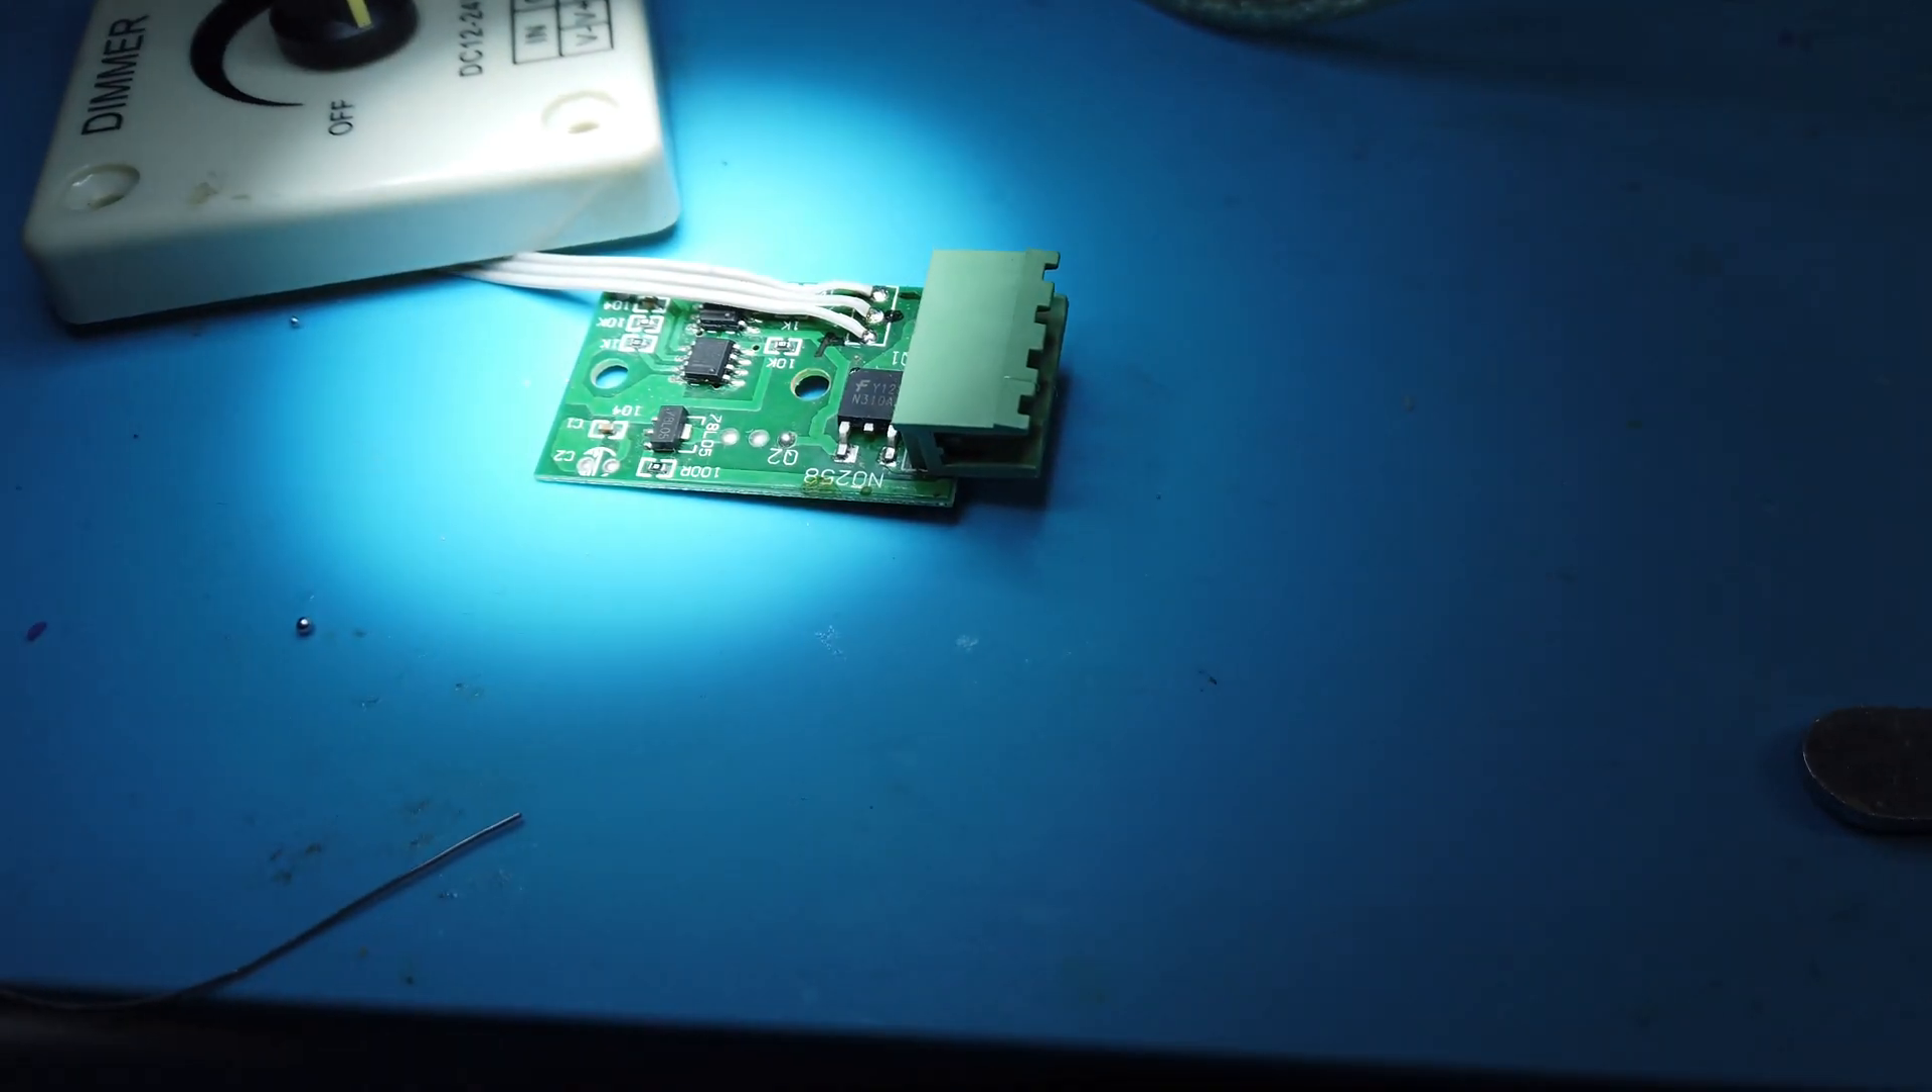Alrighty so I finished soldering up PWM module and I have a lost the screw terminal thing that clips on the end here so I'll just hardwire it.